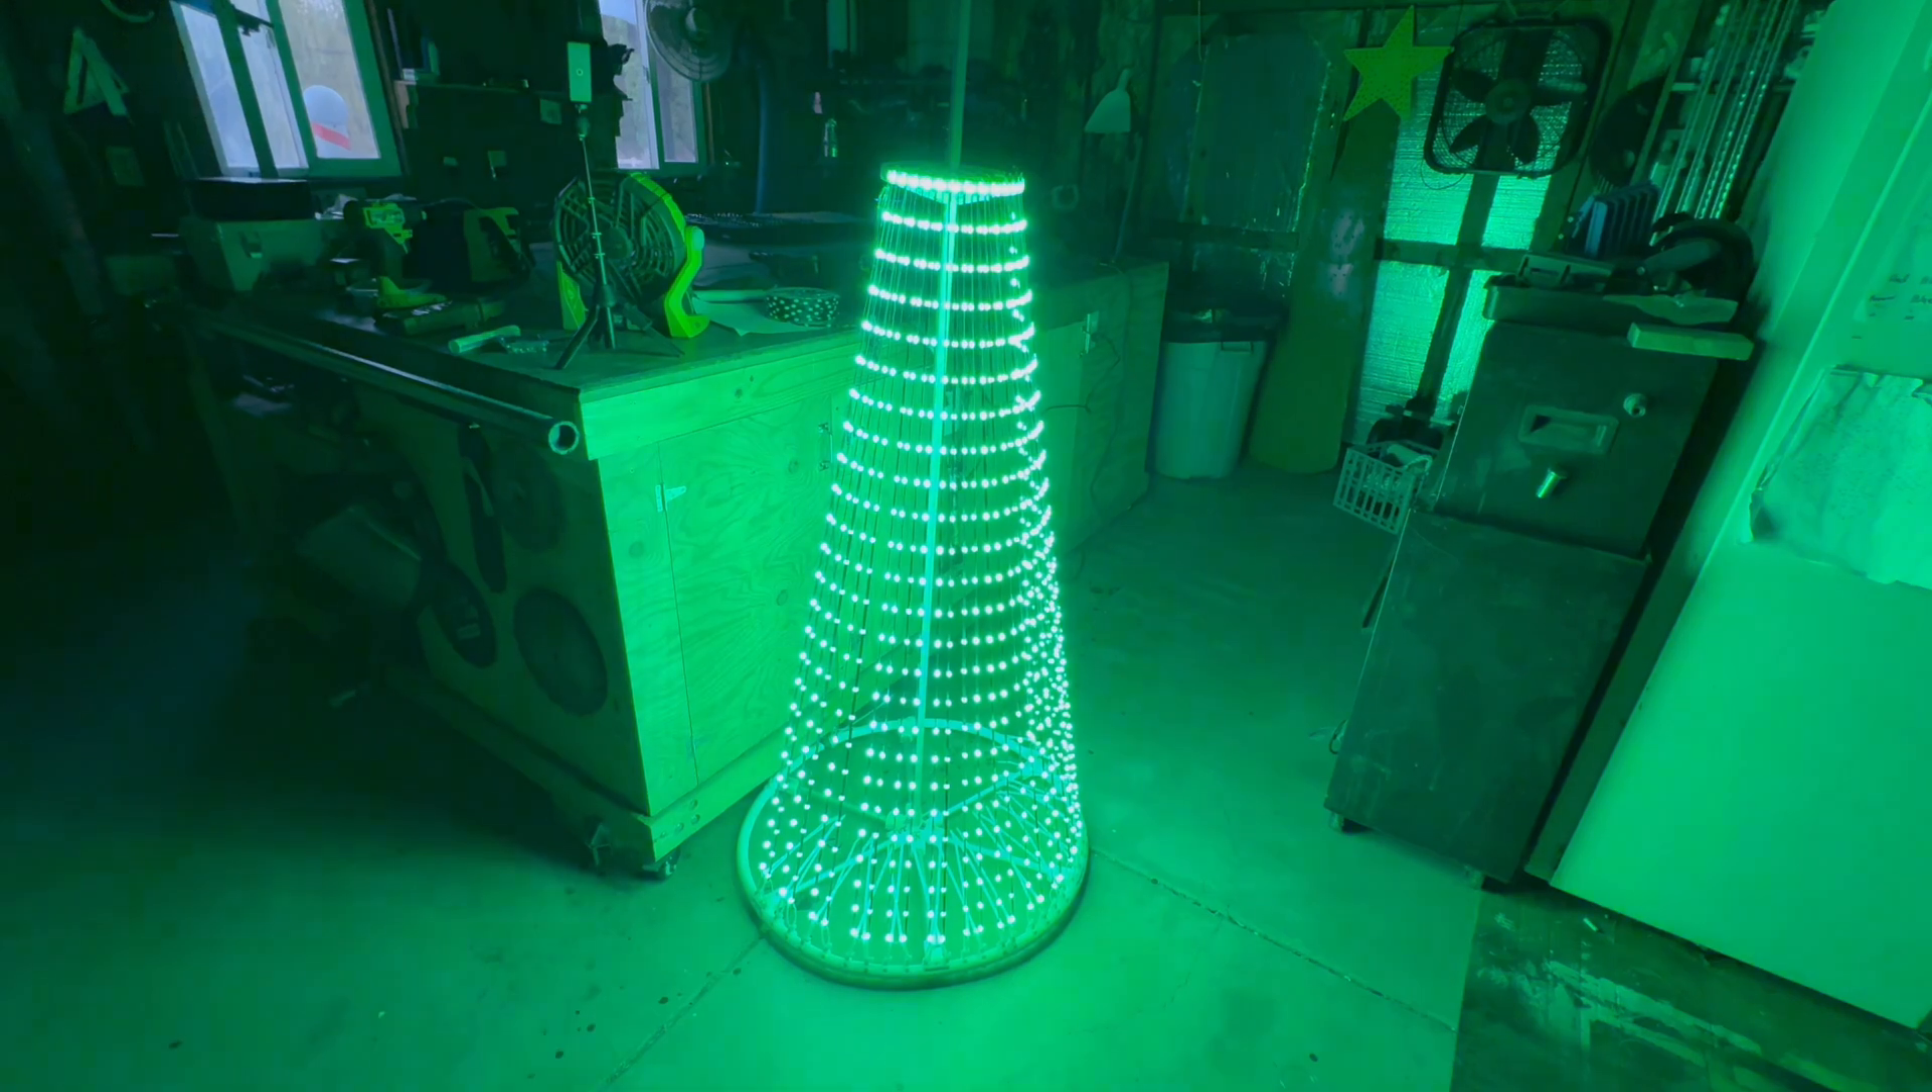I have all the strings of the mini tree wired up.